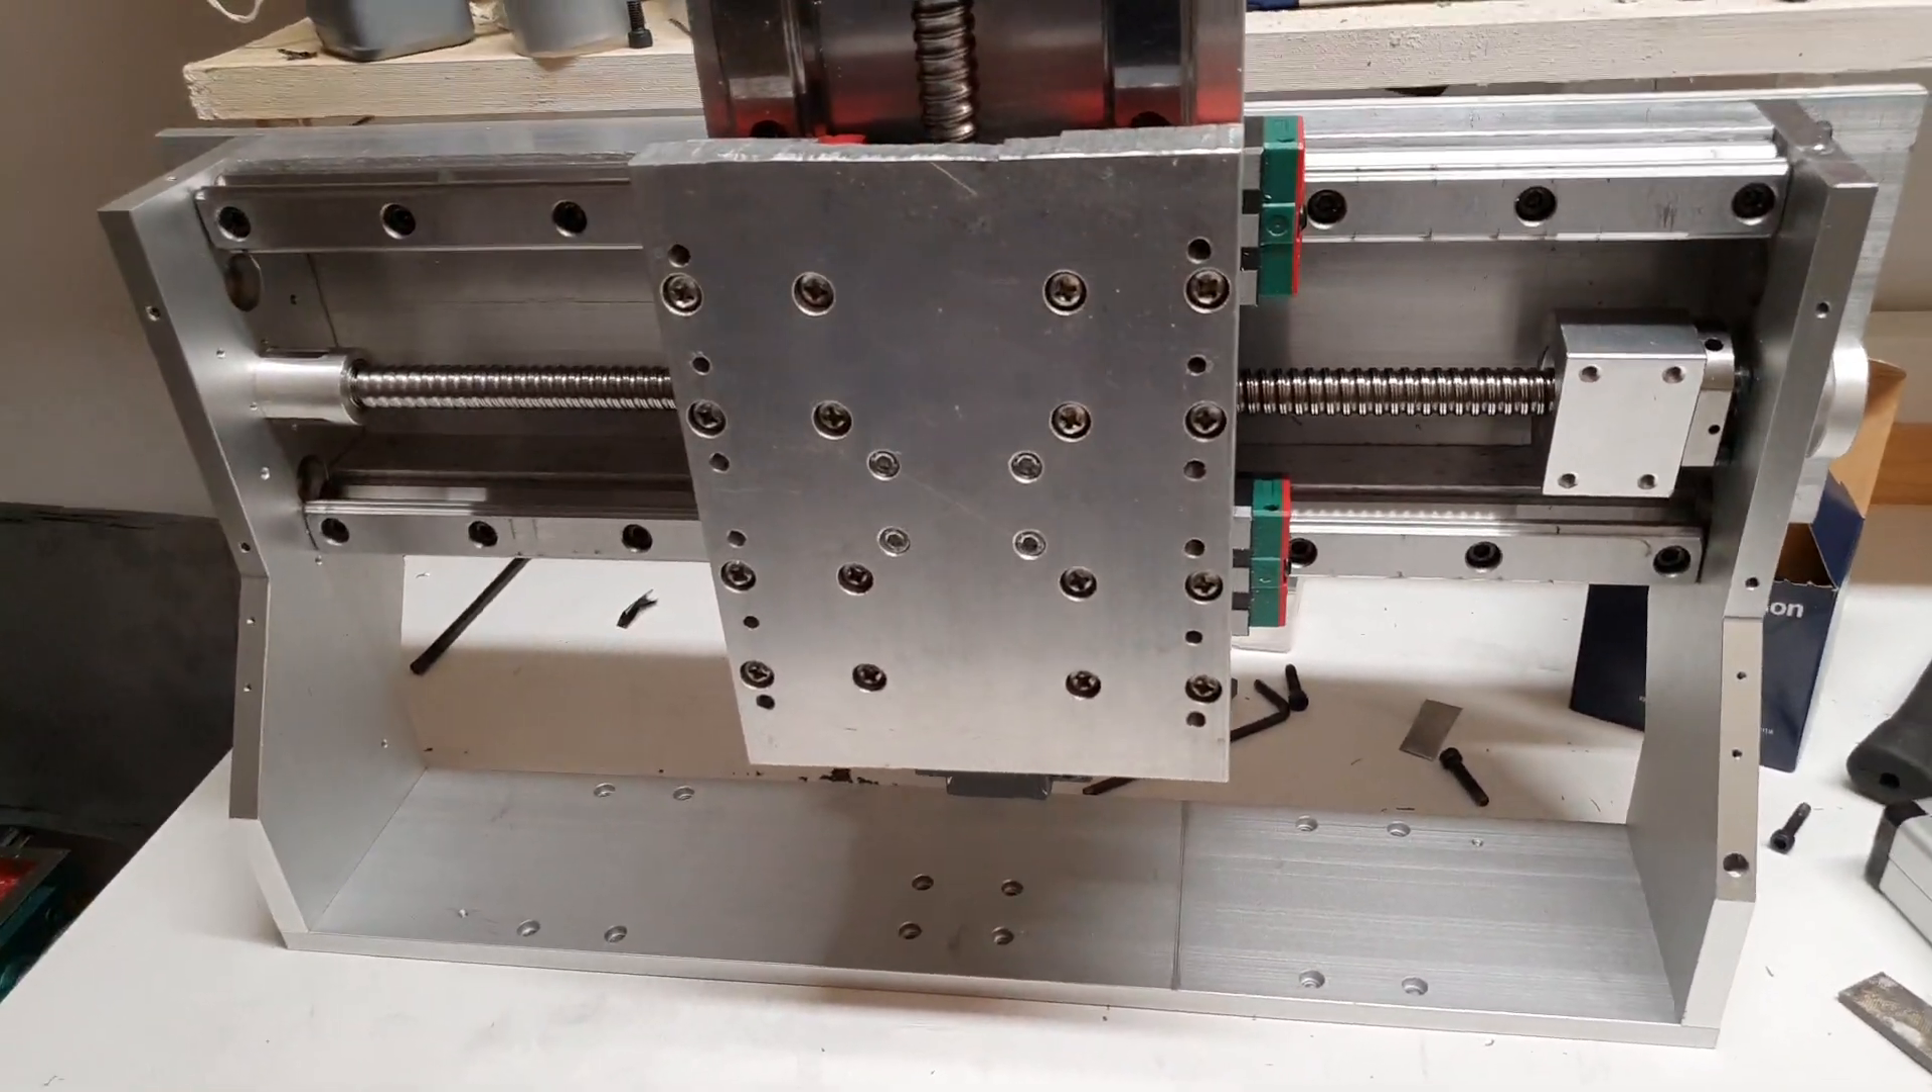Now I've mounted the base plate of the gantry.